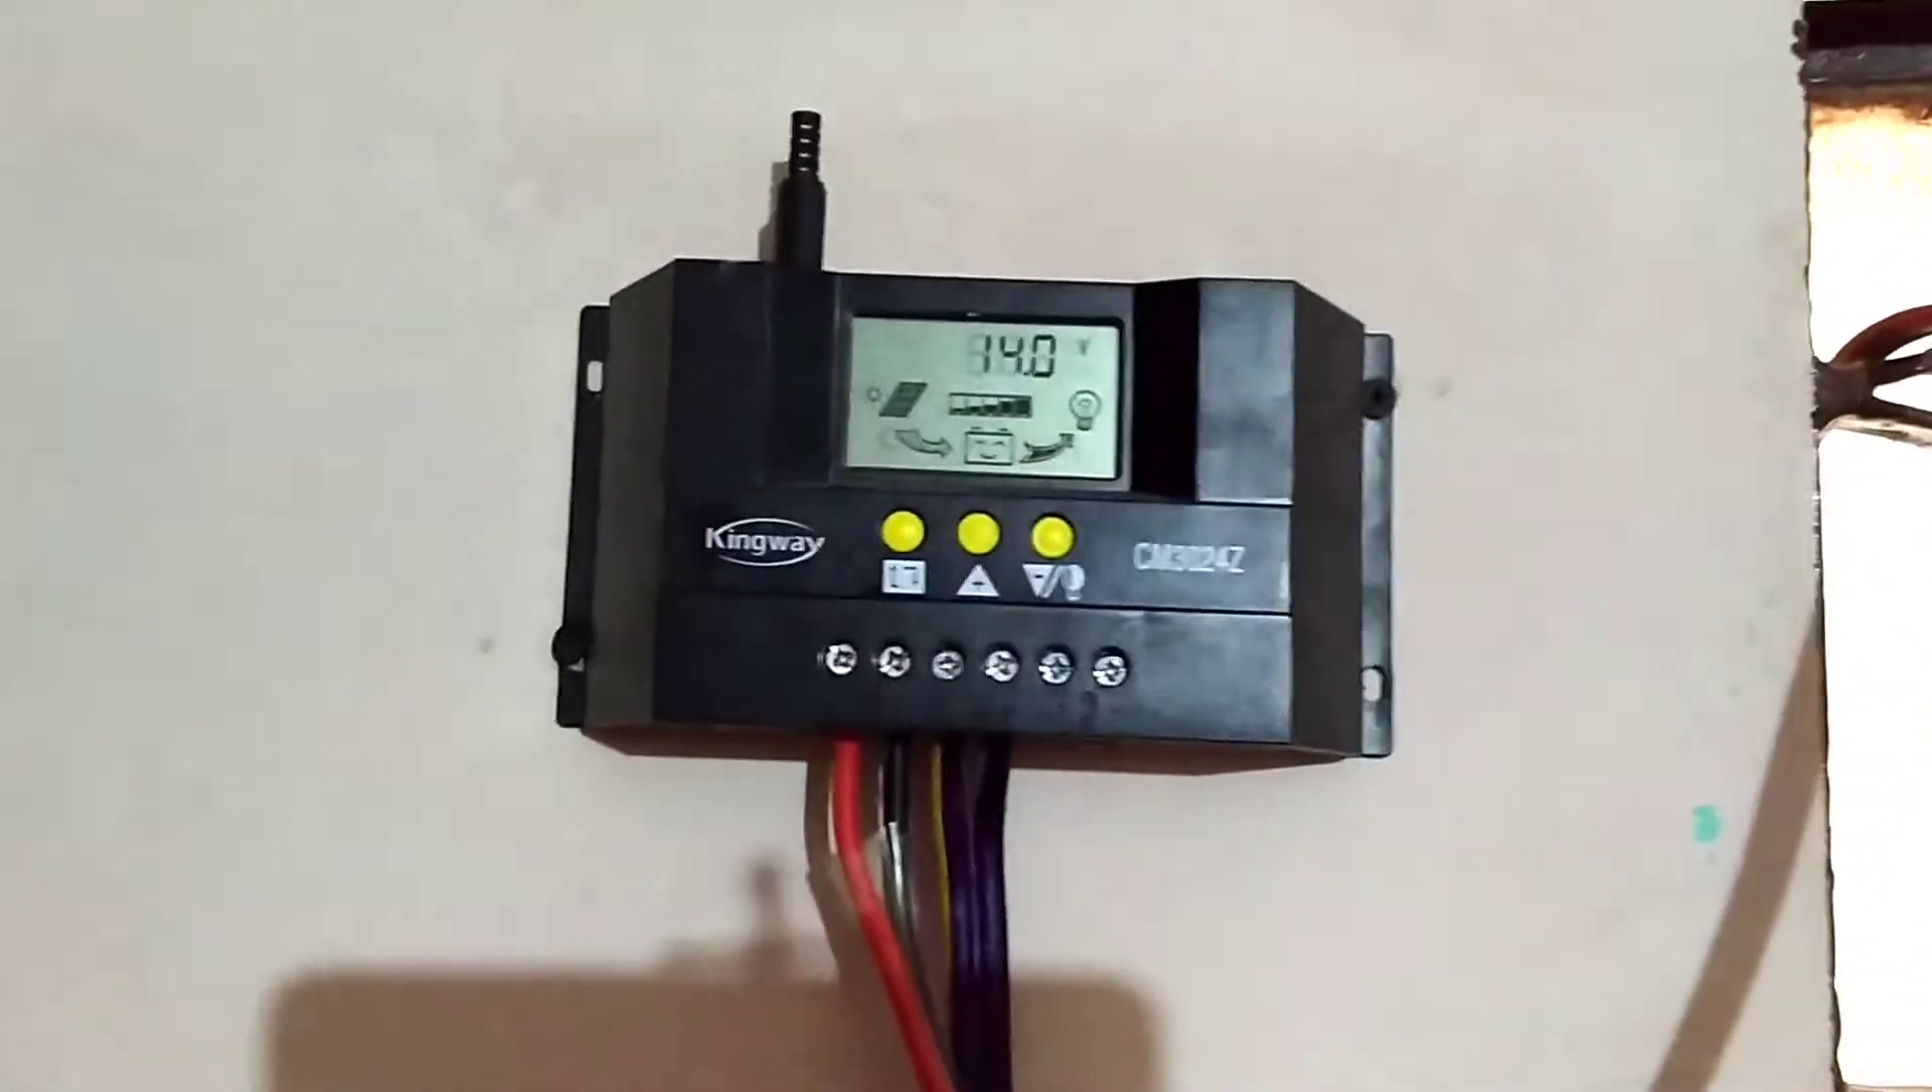یہاں پر میں نے اس کا چارج کنٹرولر لگایا ہے یہ آپ دیکھ سکتے ہیں۔